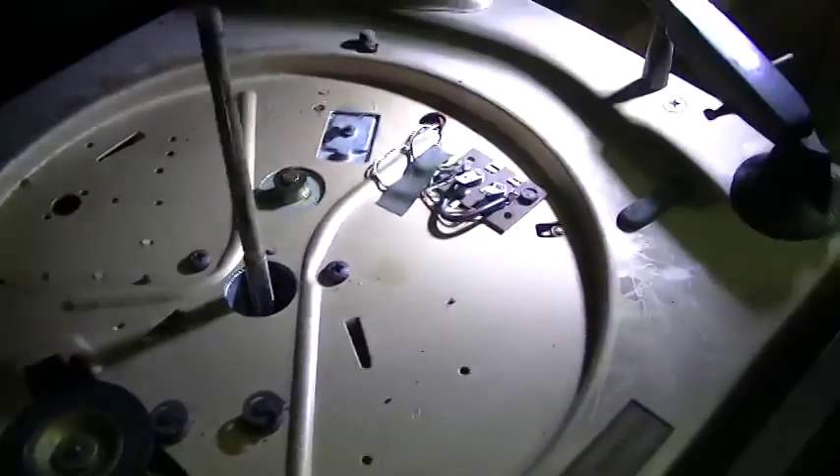Okay so we got the we got the platter off and there appears to be a lot of dried crust in here and the roller is hard as a rock.